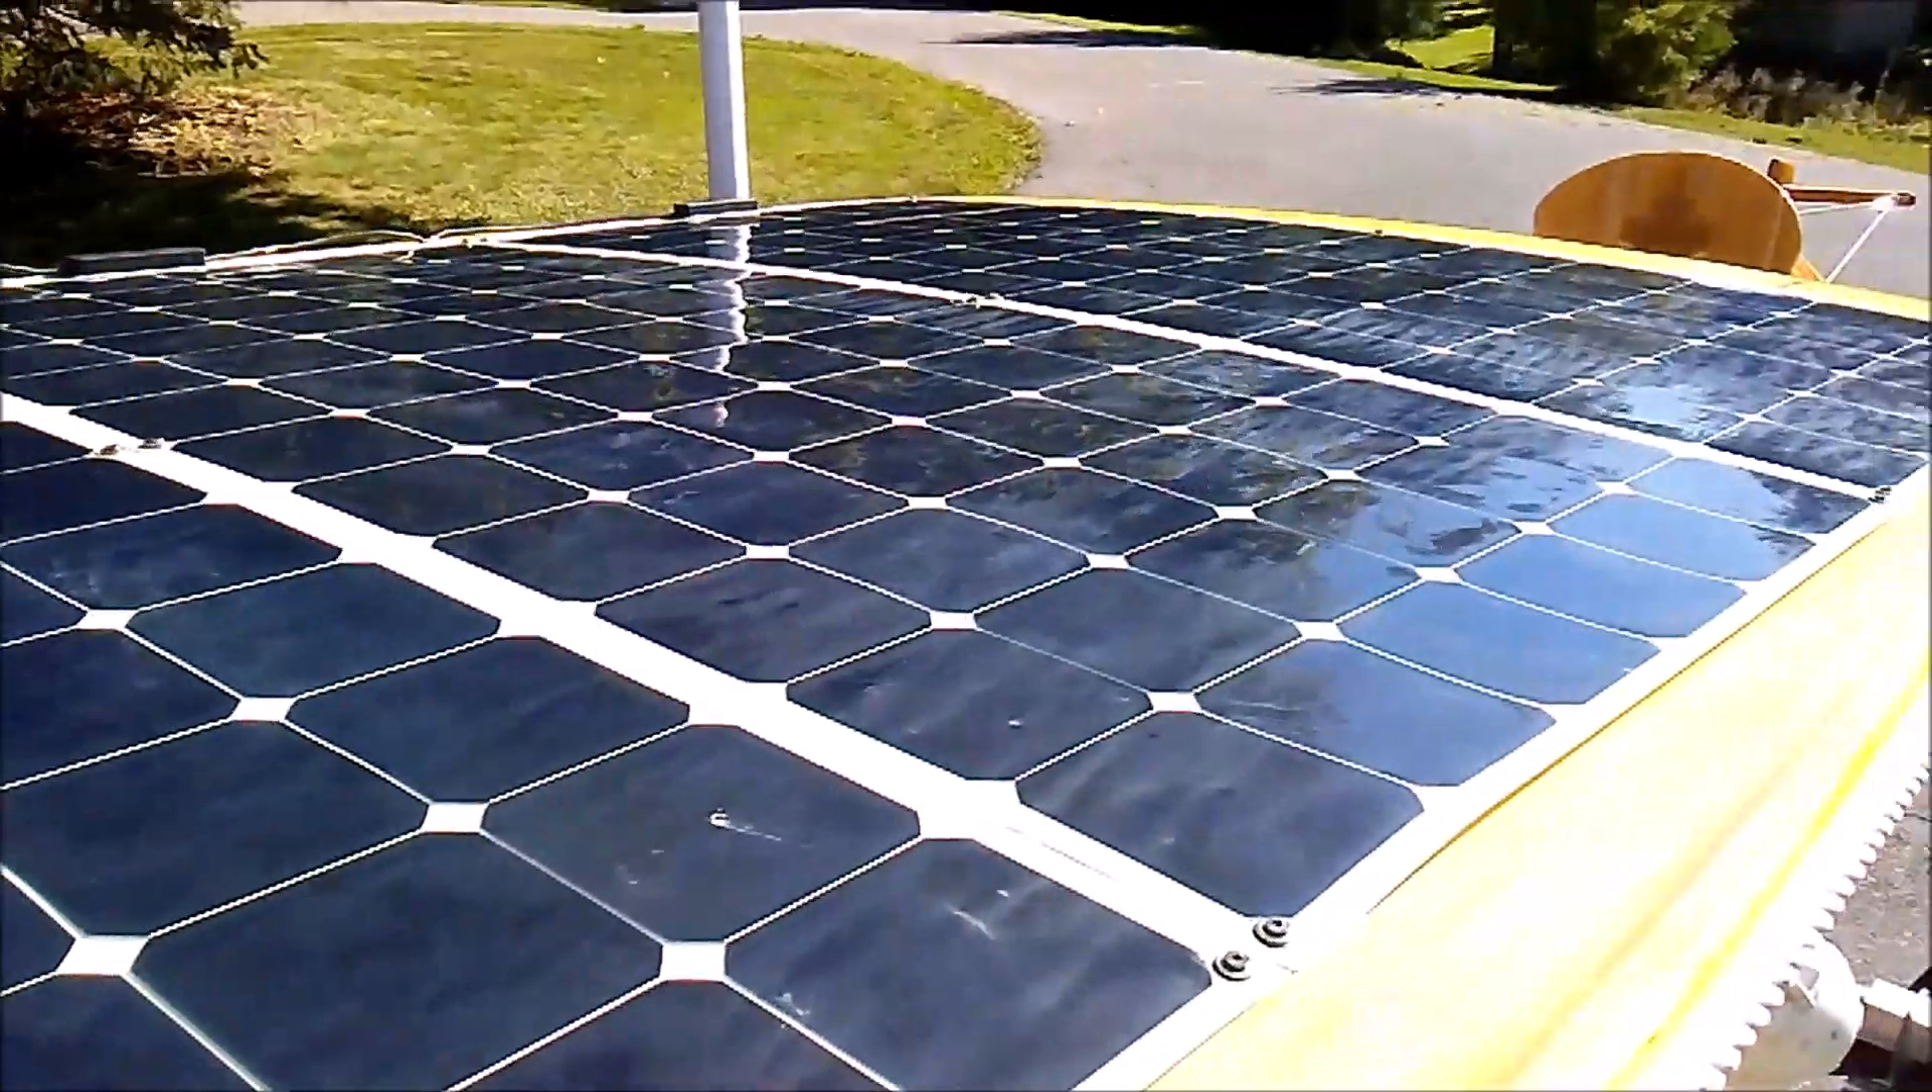So this is my new 200 watt solar panel and I've mounted that through the canopy.